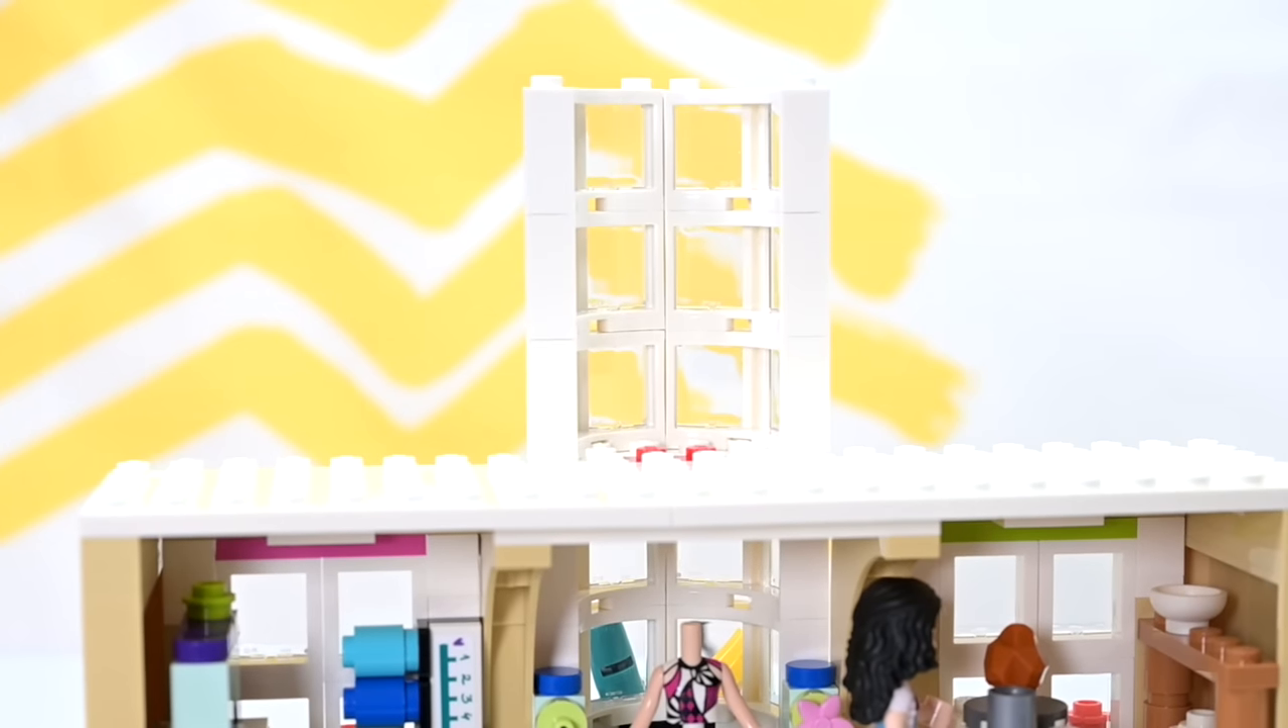So we've got another bay window lined up beautifully with the one down the bottom.